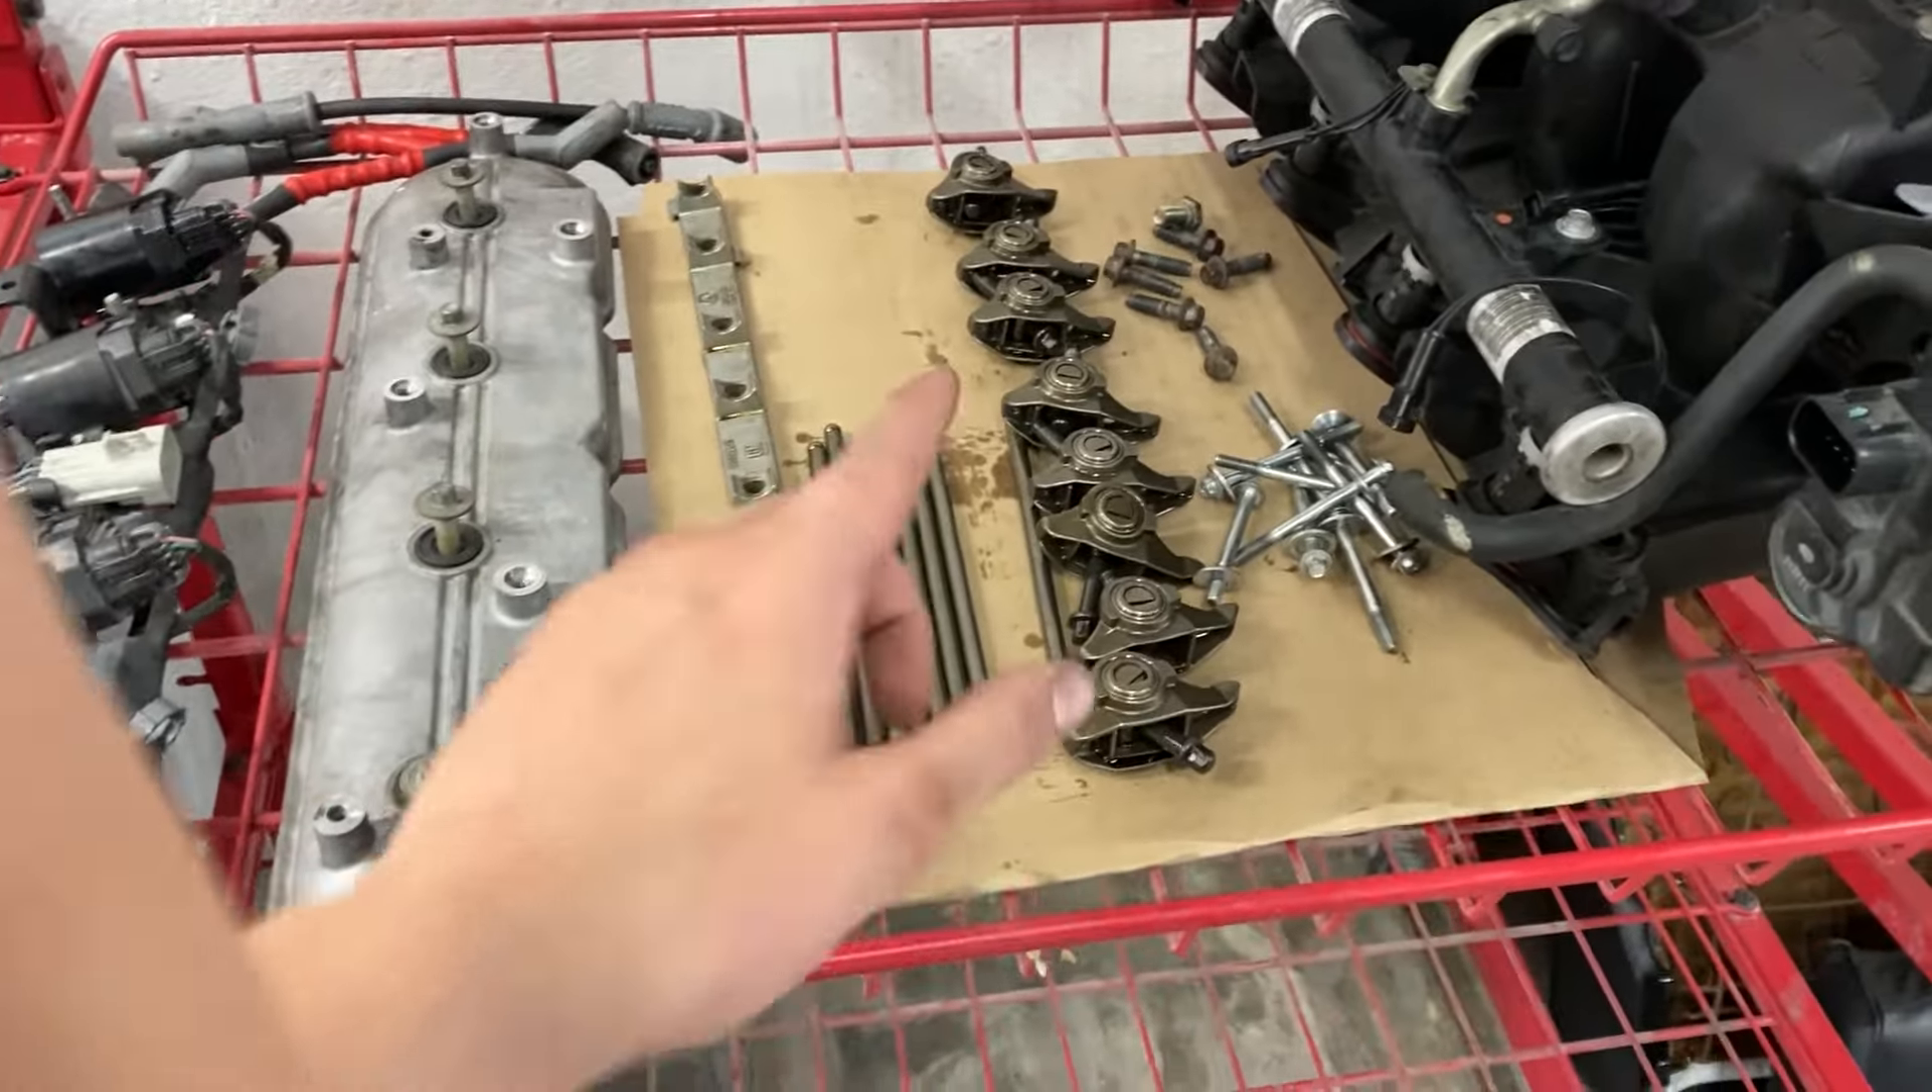So I took all the rockers off, pulled out all the push rods, and then moved on to the exhaust.